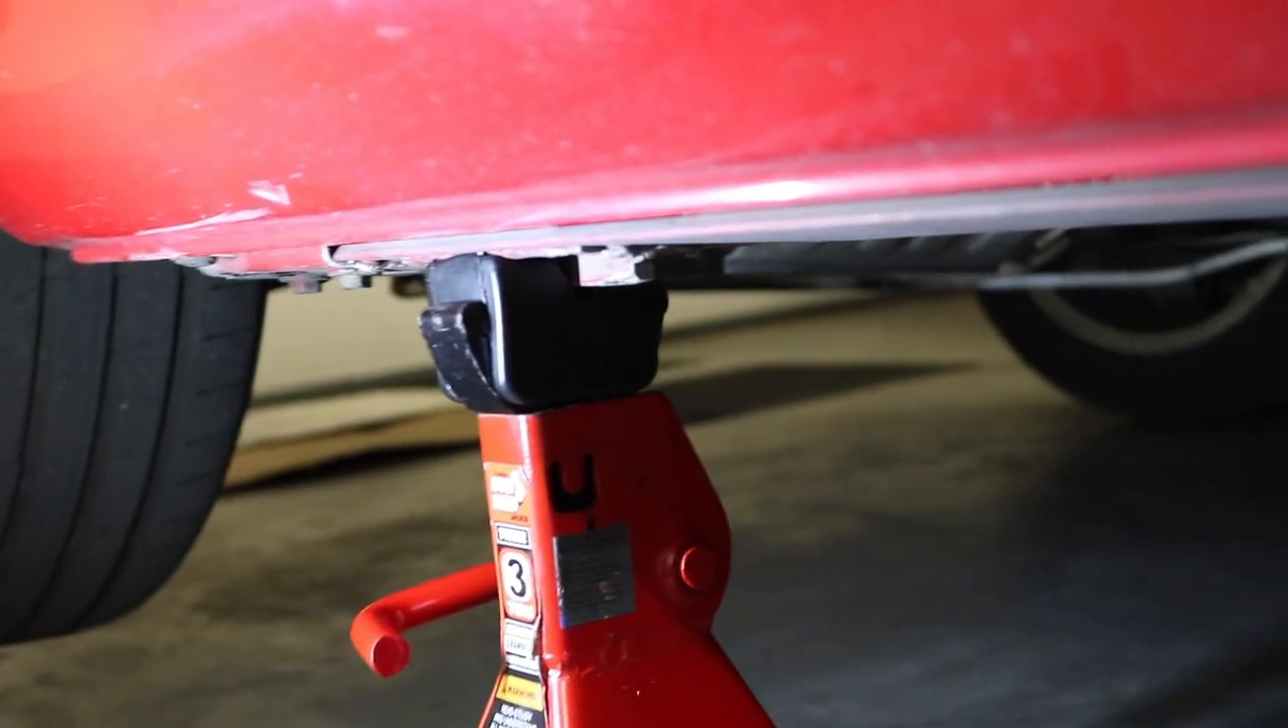That actually looks pretty good to me. Looks like the rubber piece is making contact with the top with the plate that it's supposed to be. And, uh, and there's no metal metal contact.